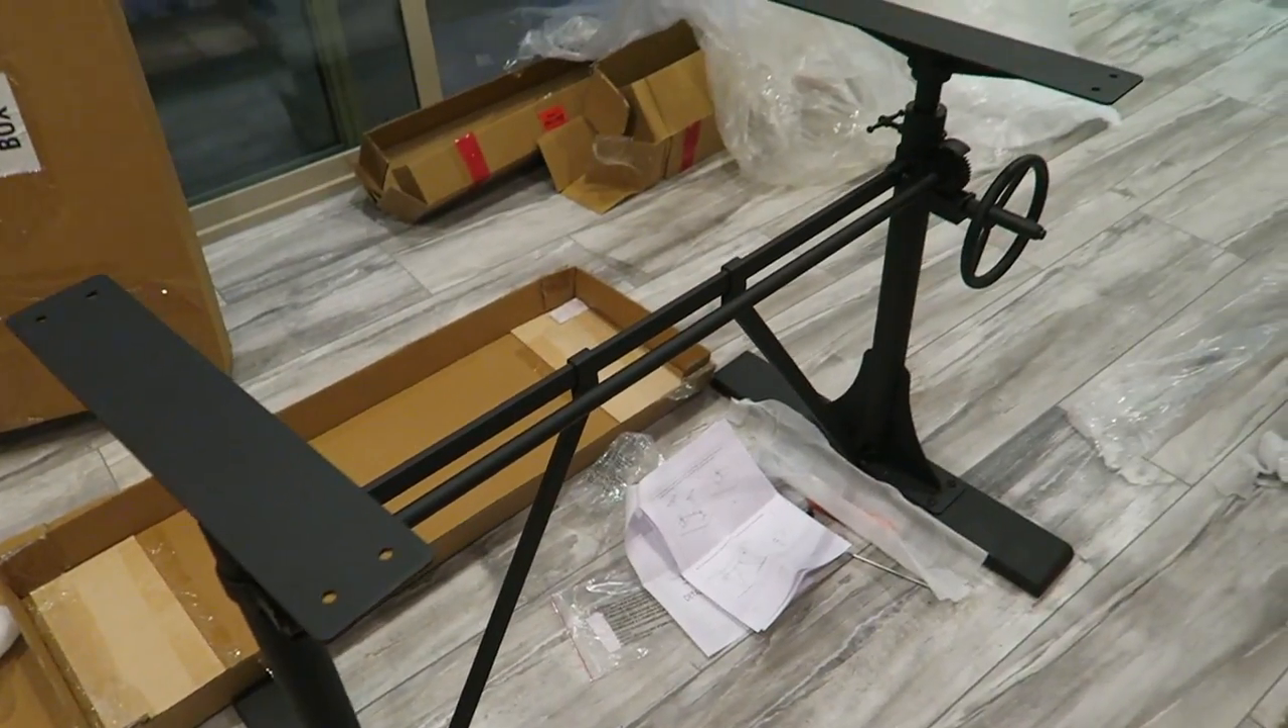I'm almost done with the desk I just have to put the top on.